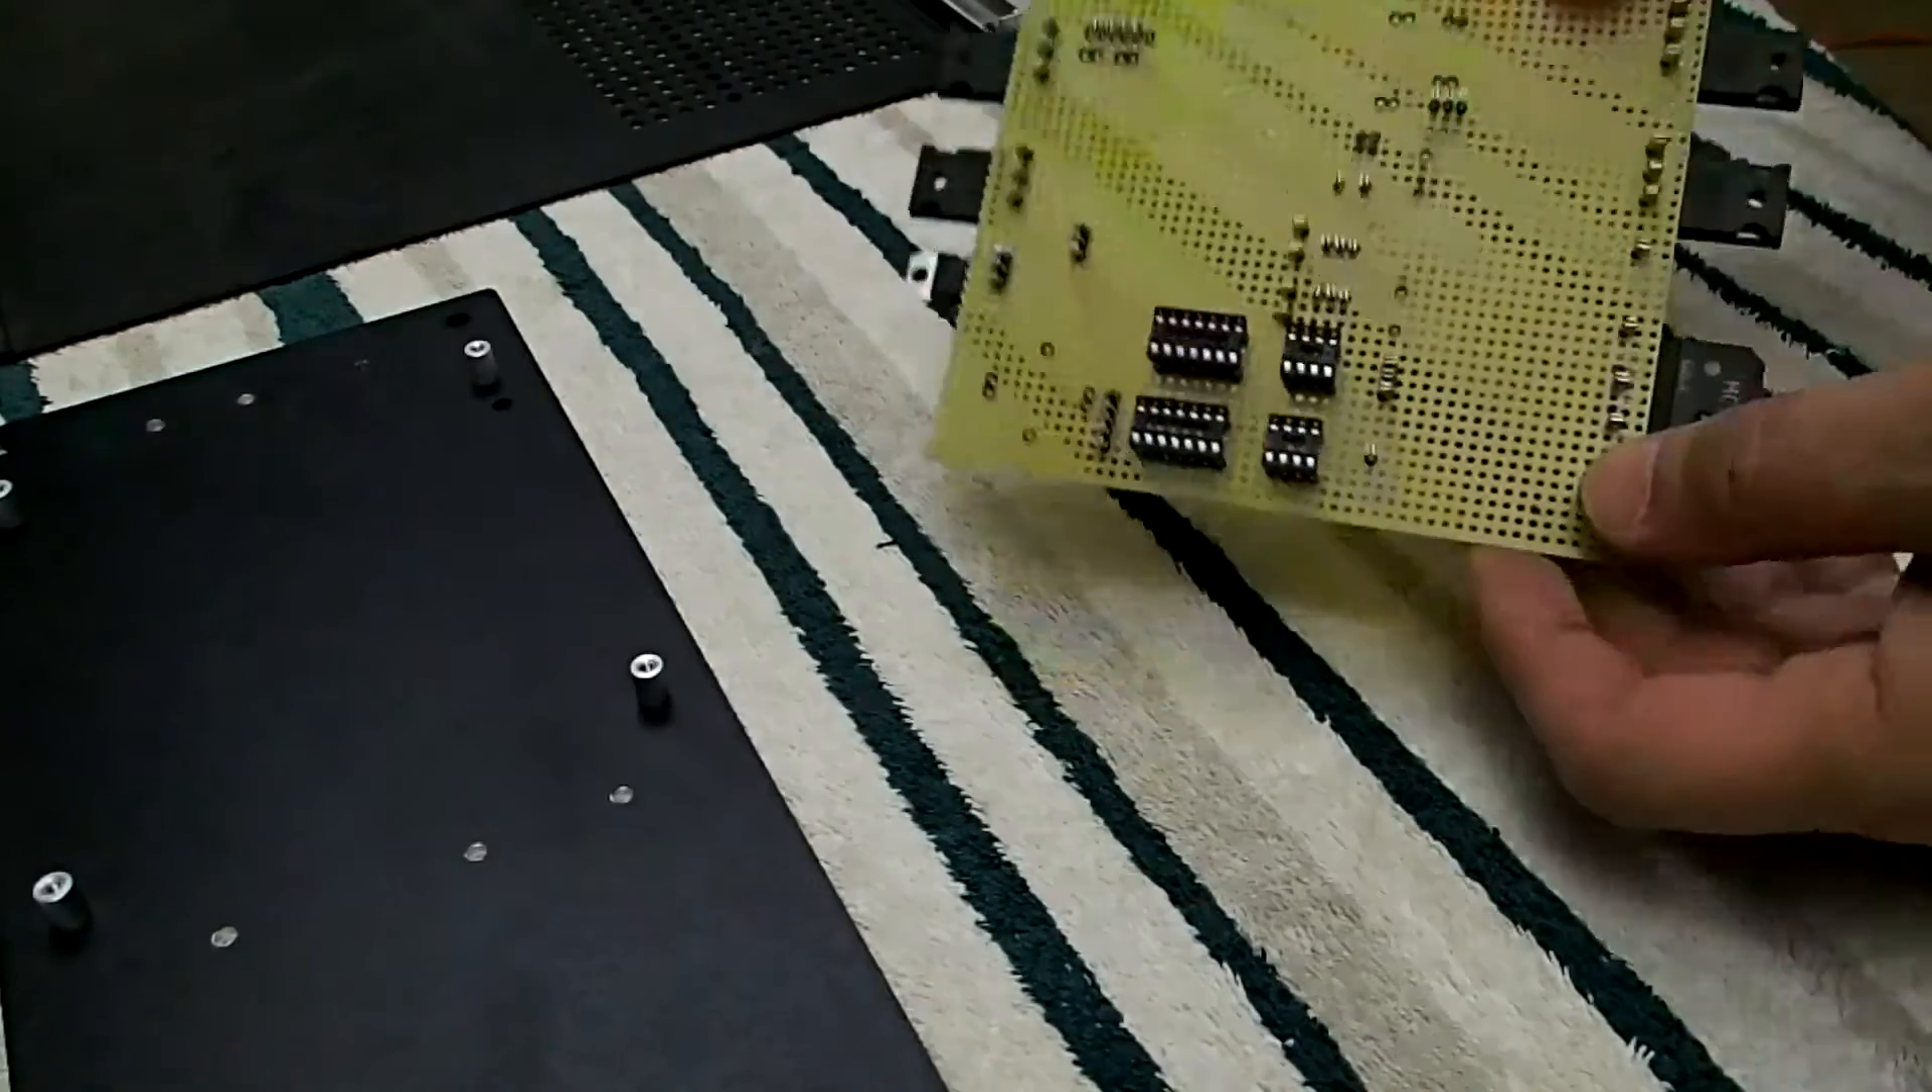Okay, so I've got the IC socket soldered in, as you can see right there.